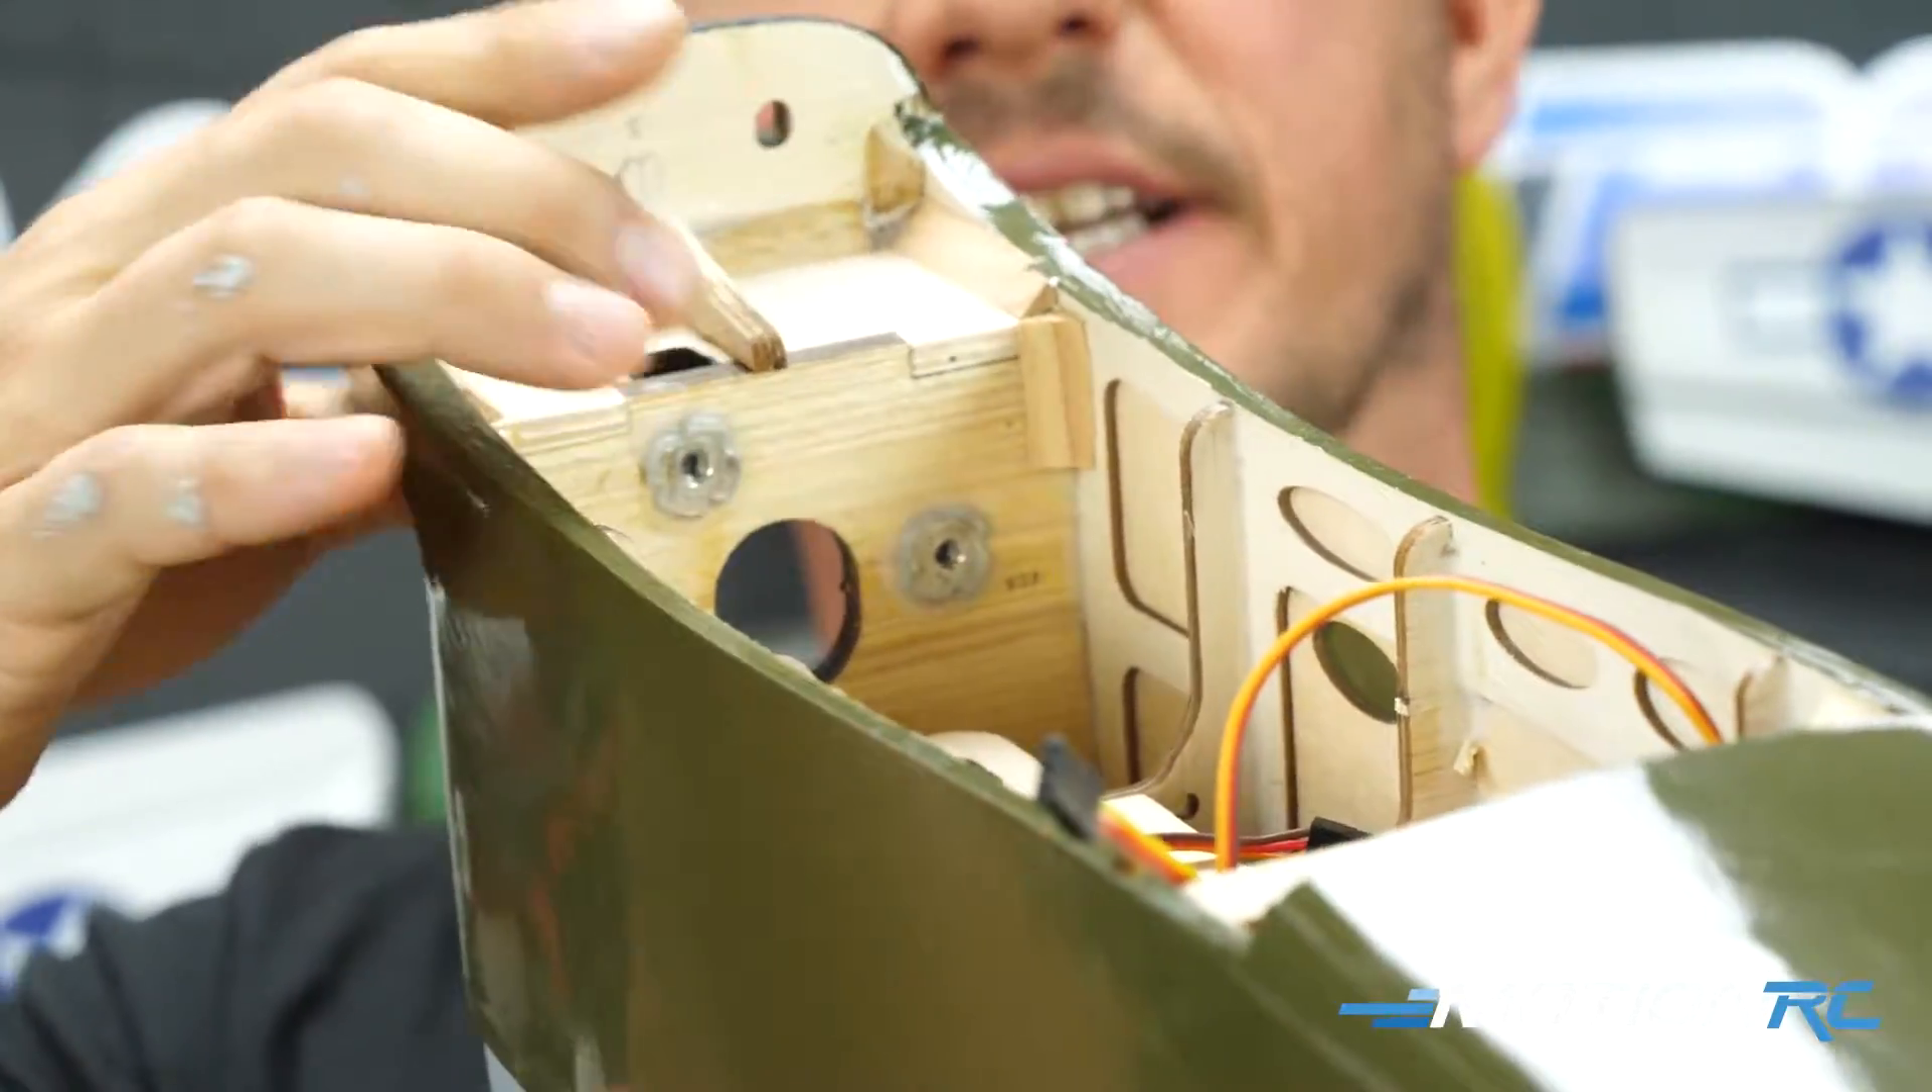The blind nuts are already installed on the back of the firewall they're already nicely glued or siliconed in there.